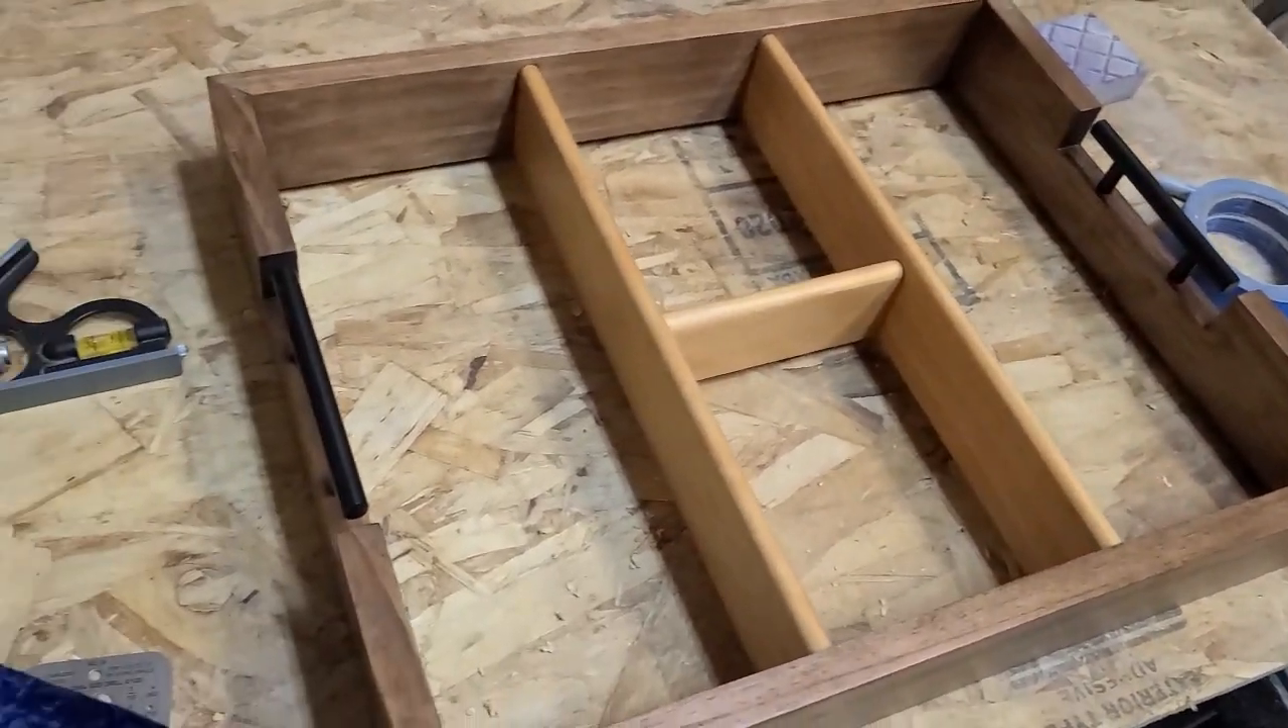So got the handles put on that came out really nice.